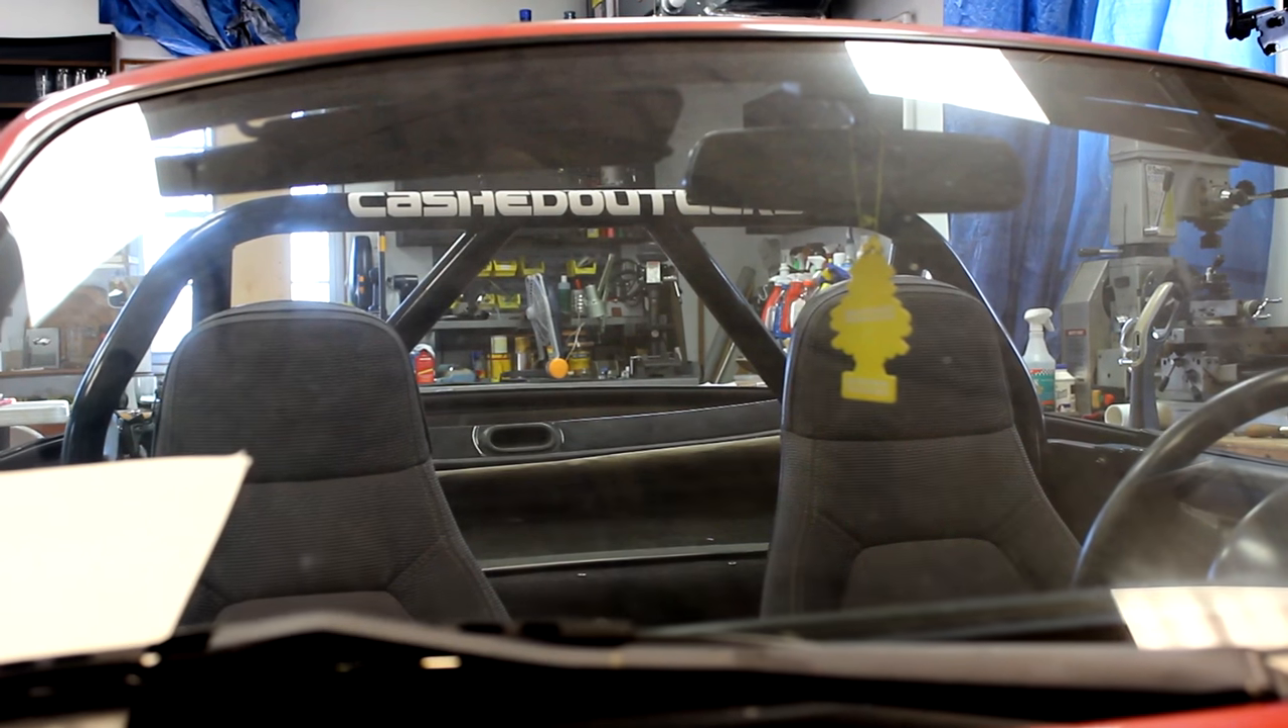Now your roll bar is completely installed. Here are some shots of my finished bar.